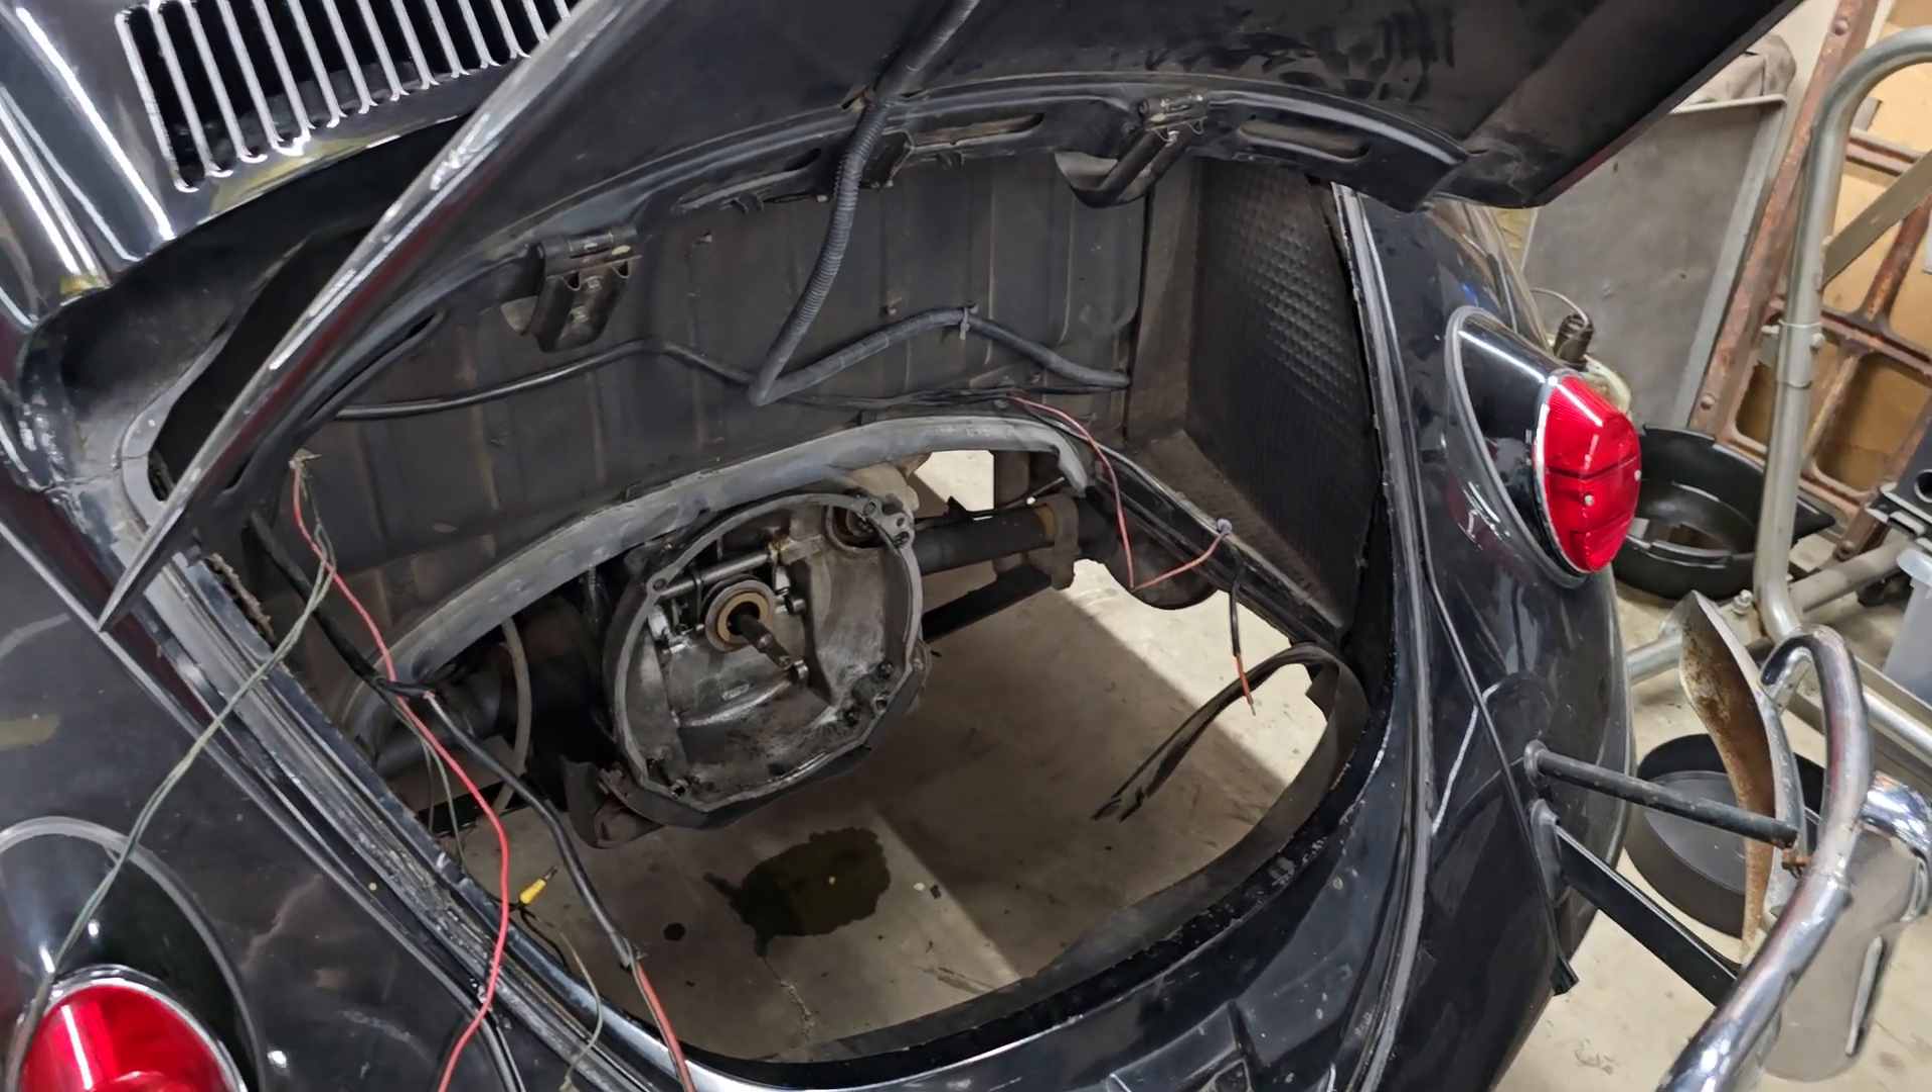And what Jacob did was he finished pulling the motor on the 63 rag top.